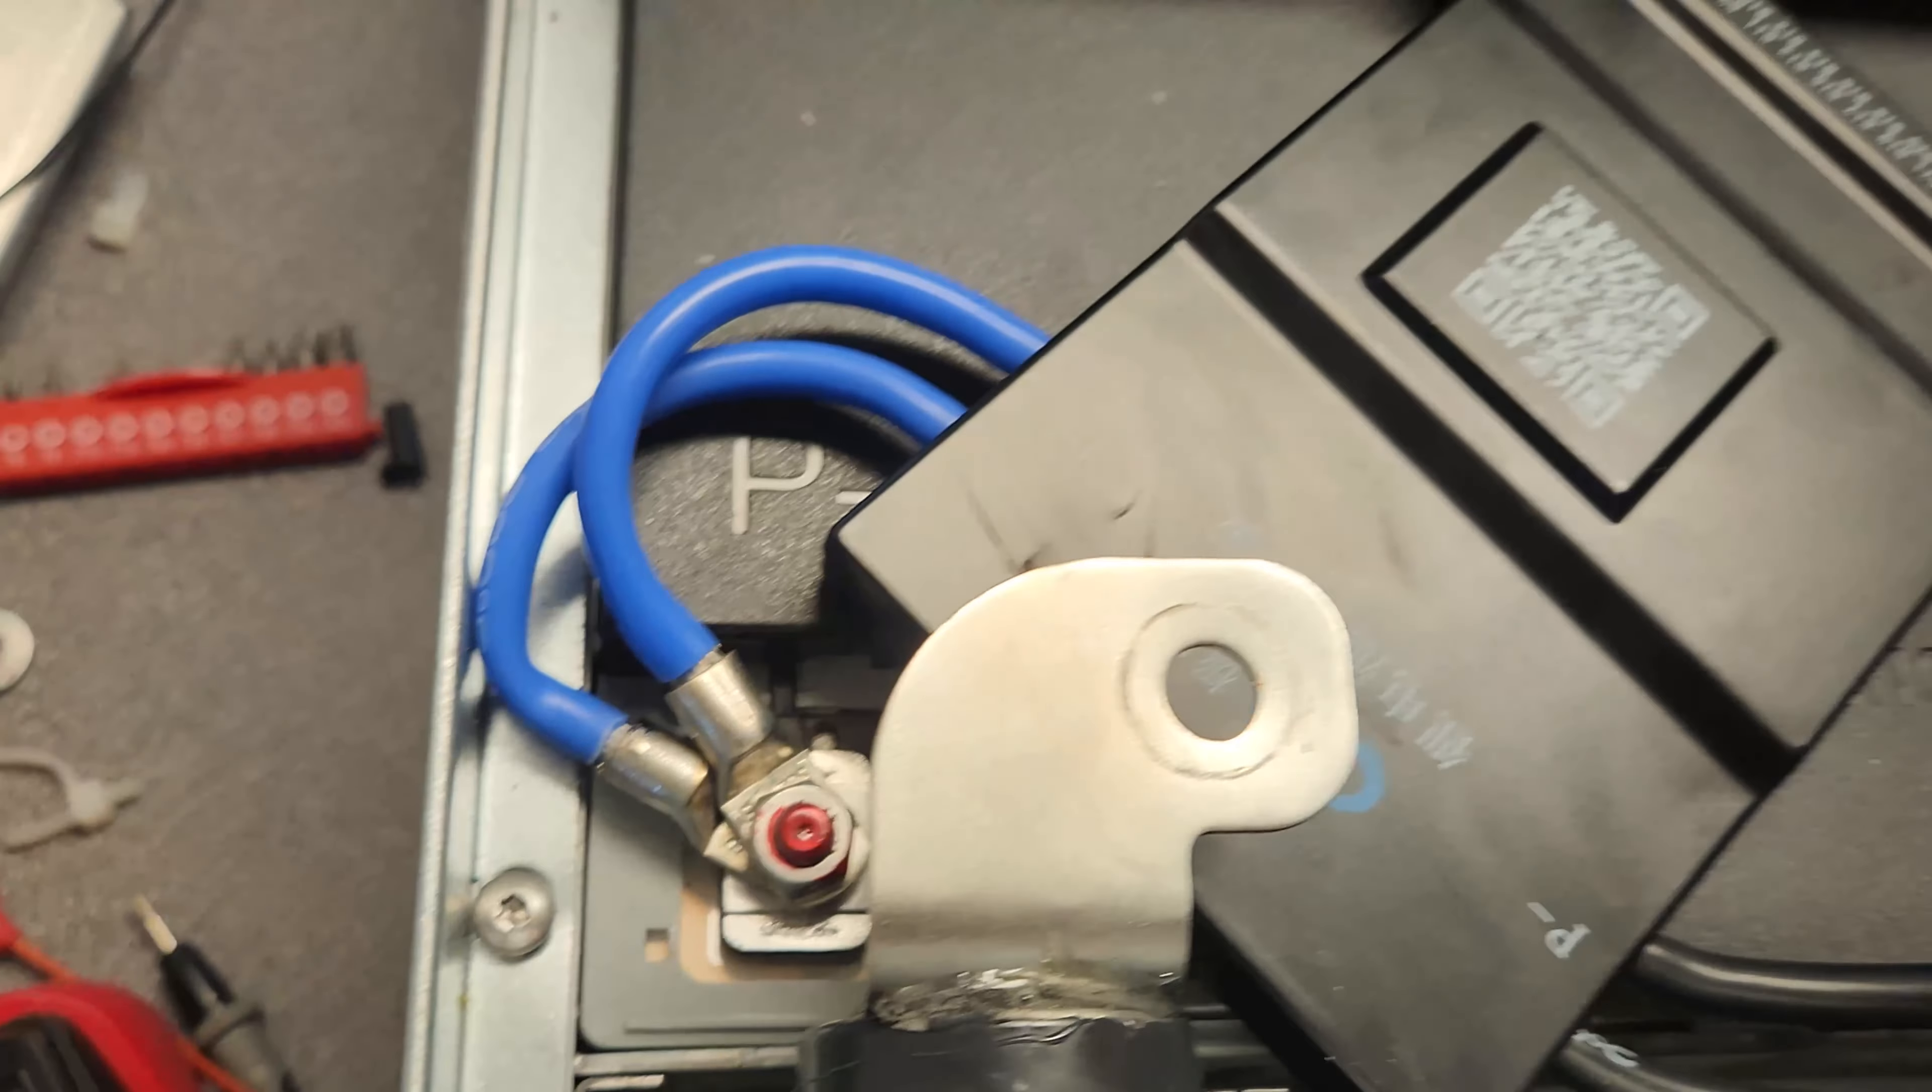I went ahead and added on some lugs to both sides and i've connected the battery side to the battery post there.